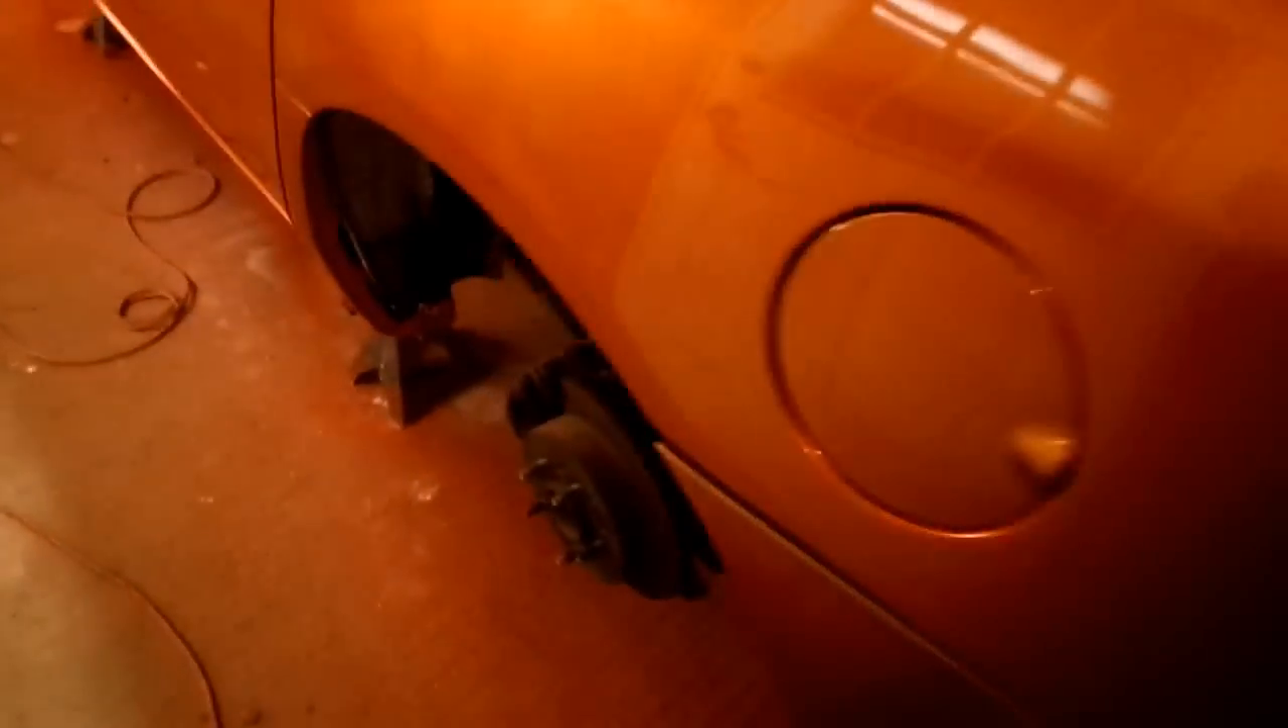As you can see I don't have no wheels on.